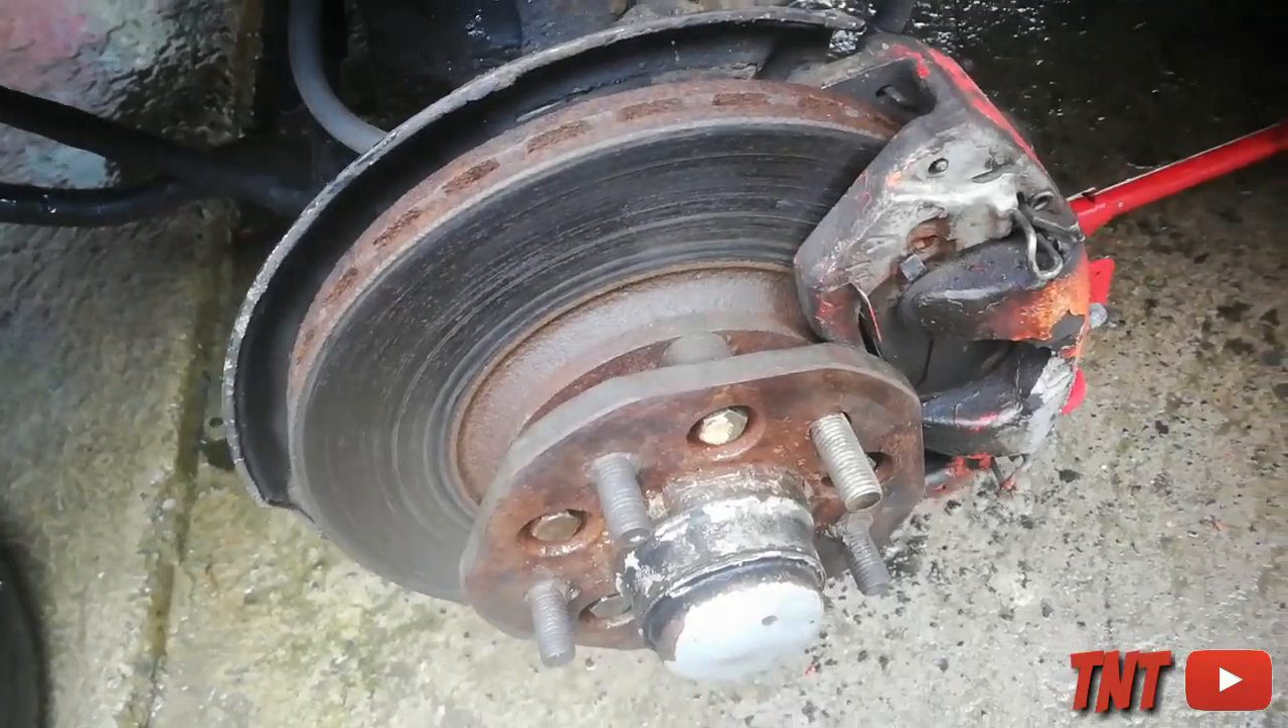So, nakakabit ko na yung caliper.